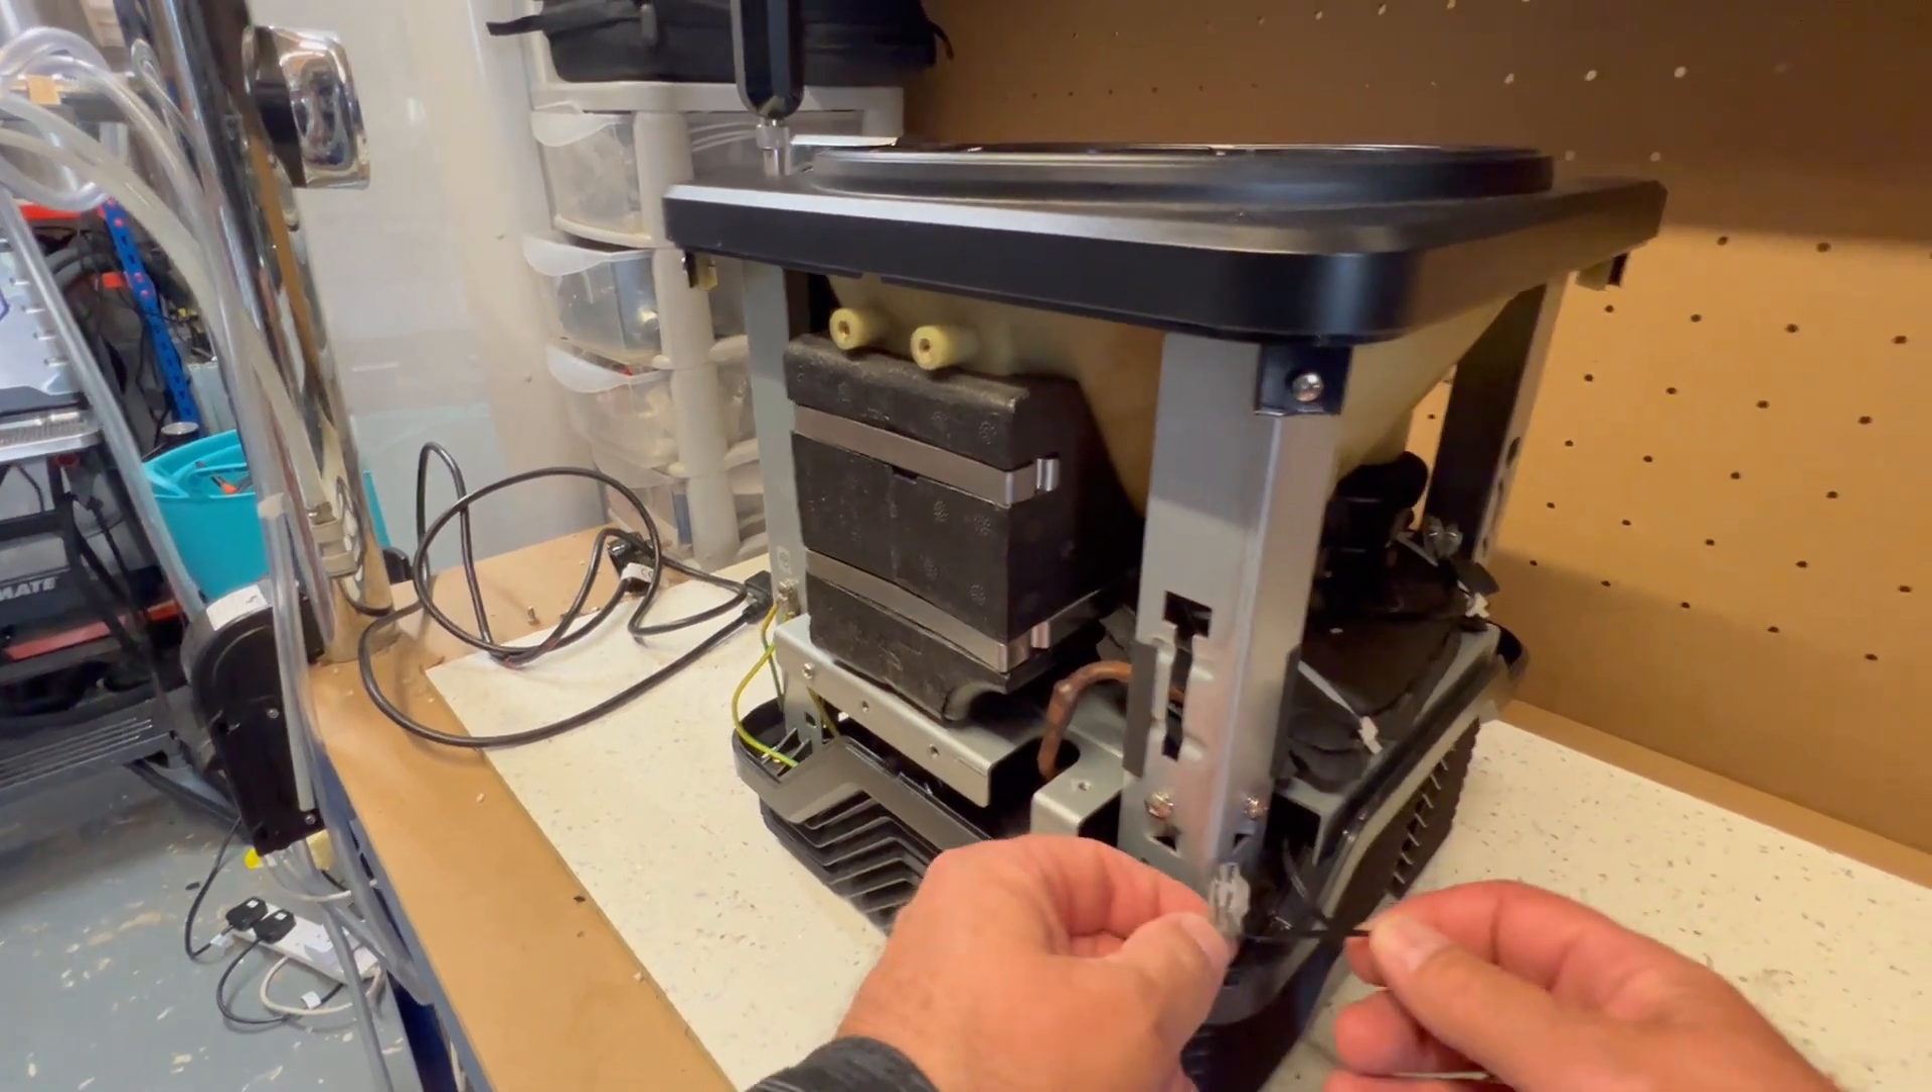Okay, so this is what the machine looks like without the covers on.